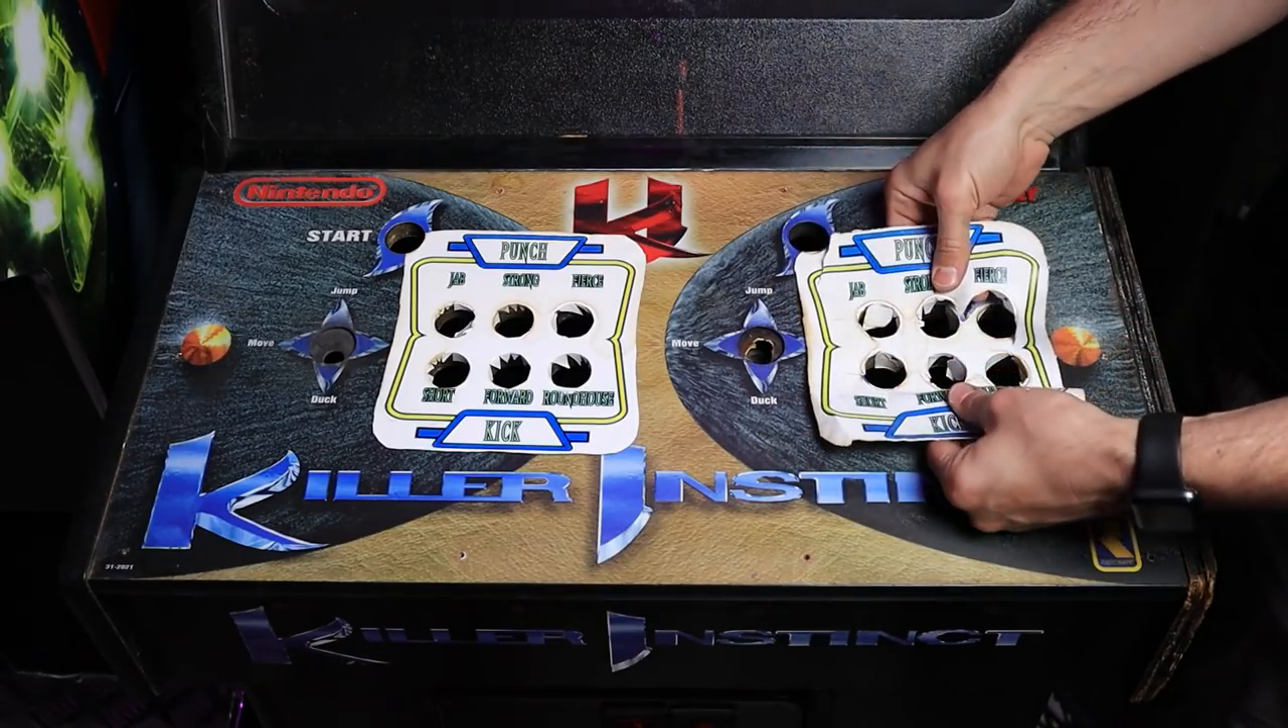All right, so we got all the buttons and the joysticks off, and like I said, I think we might be able to salvage, which I'm stoked about.